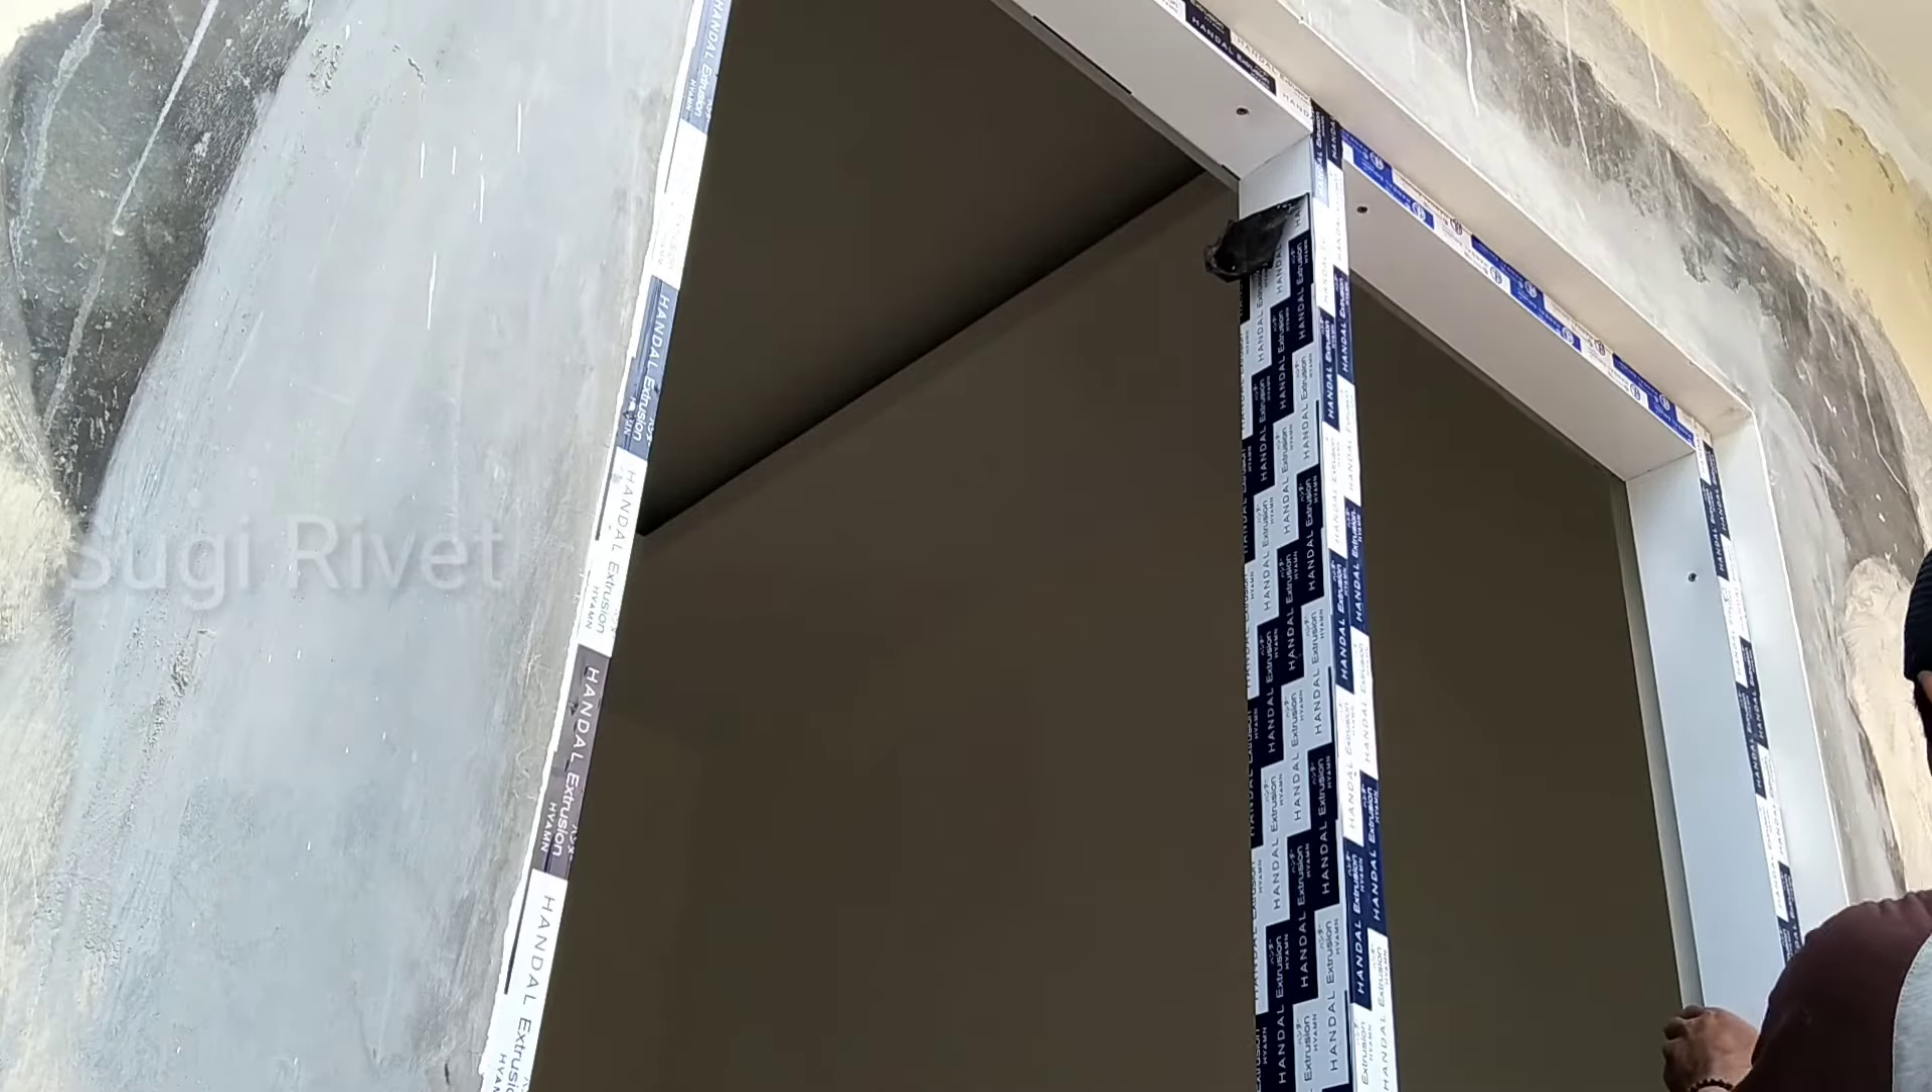Oke ini untuk tiang sudah terpasang.